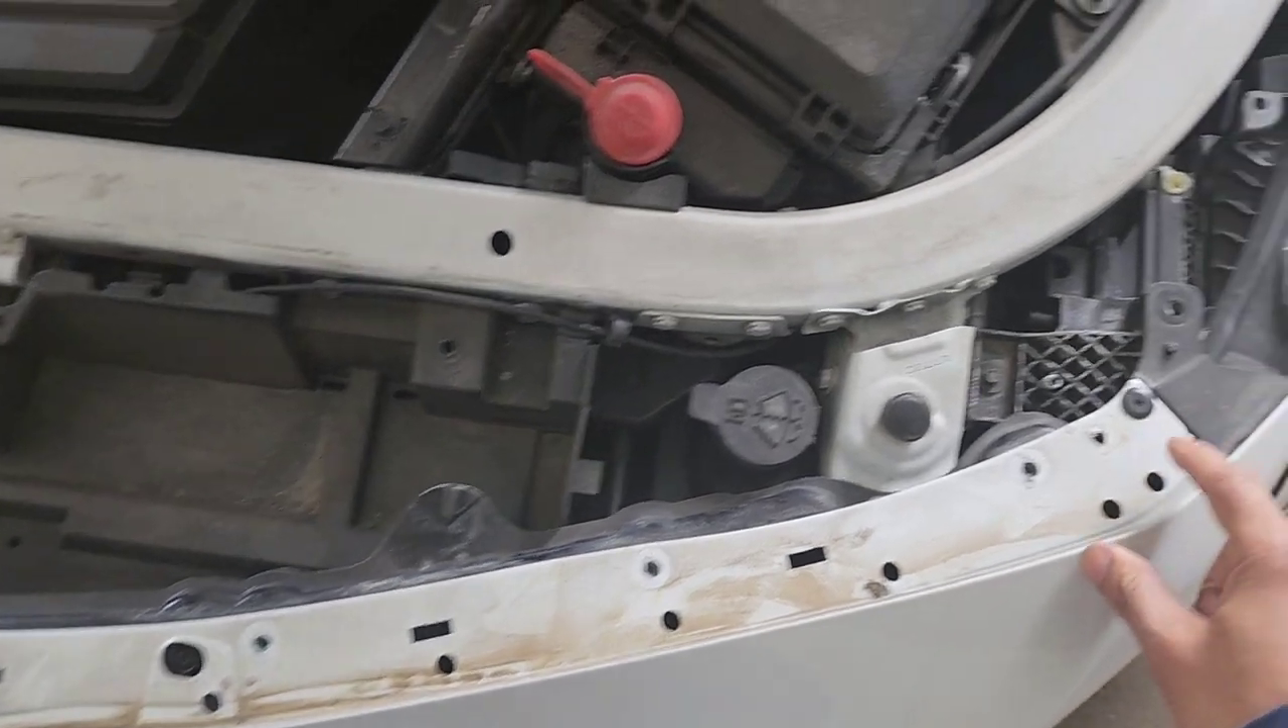As you can see I took all my bolts off.